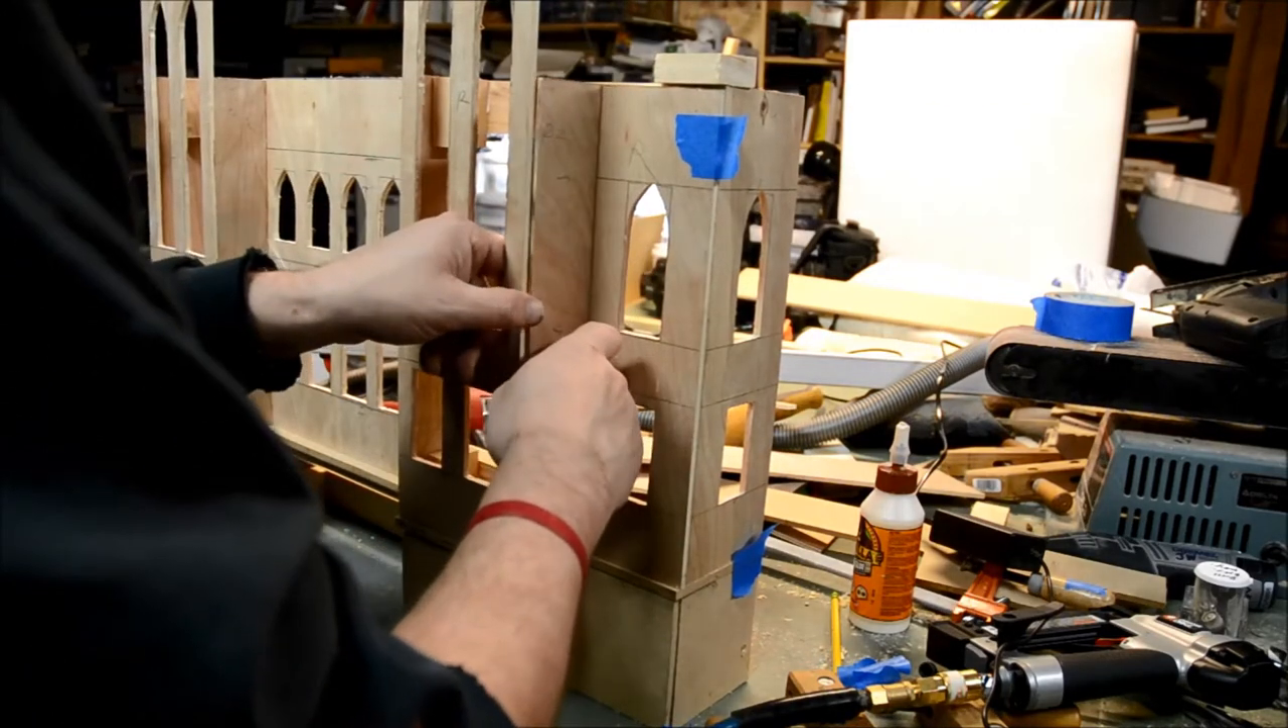What I got here so far is most of the walls are already up.